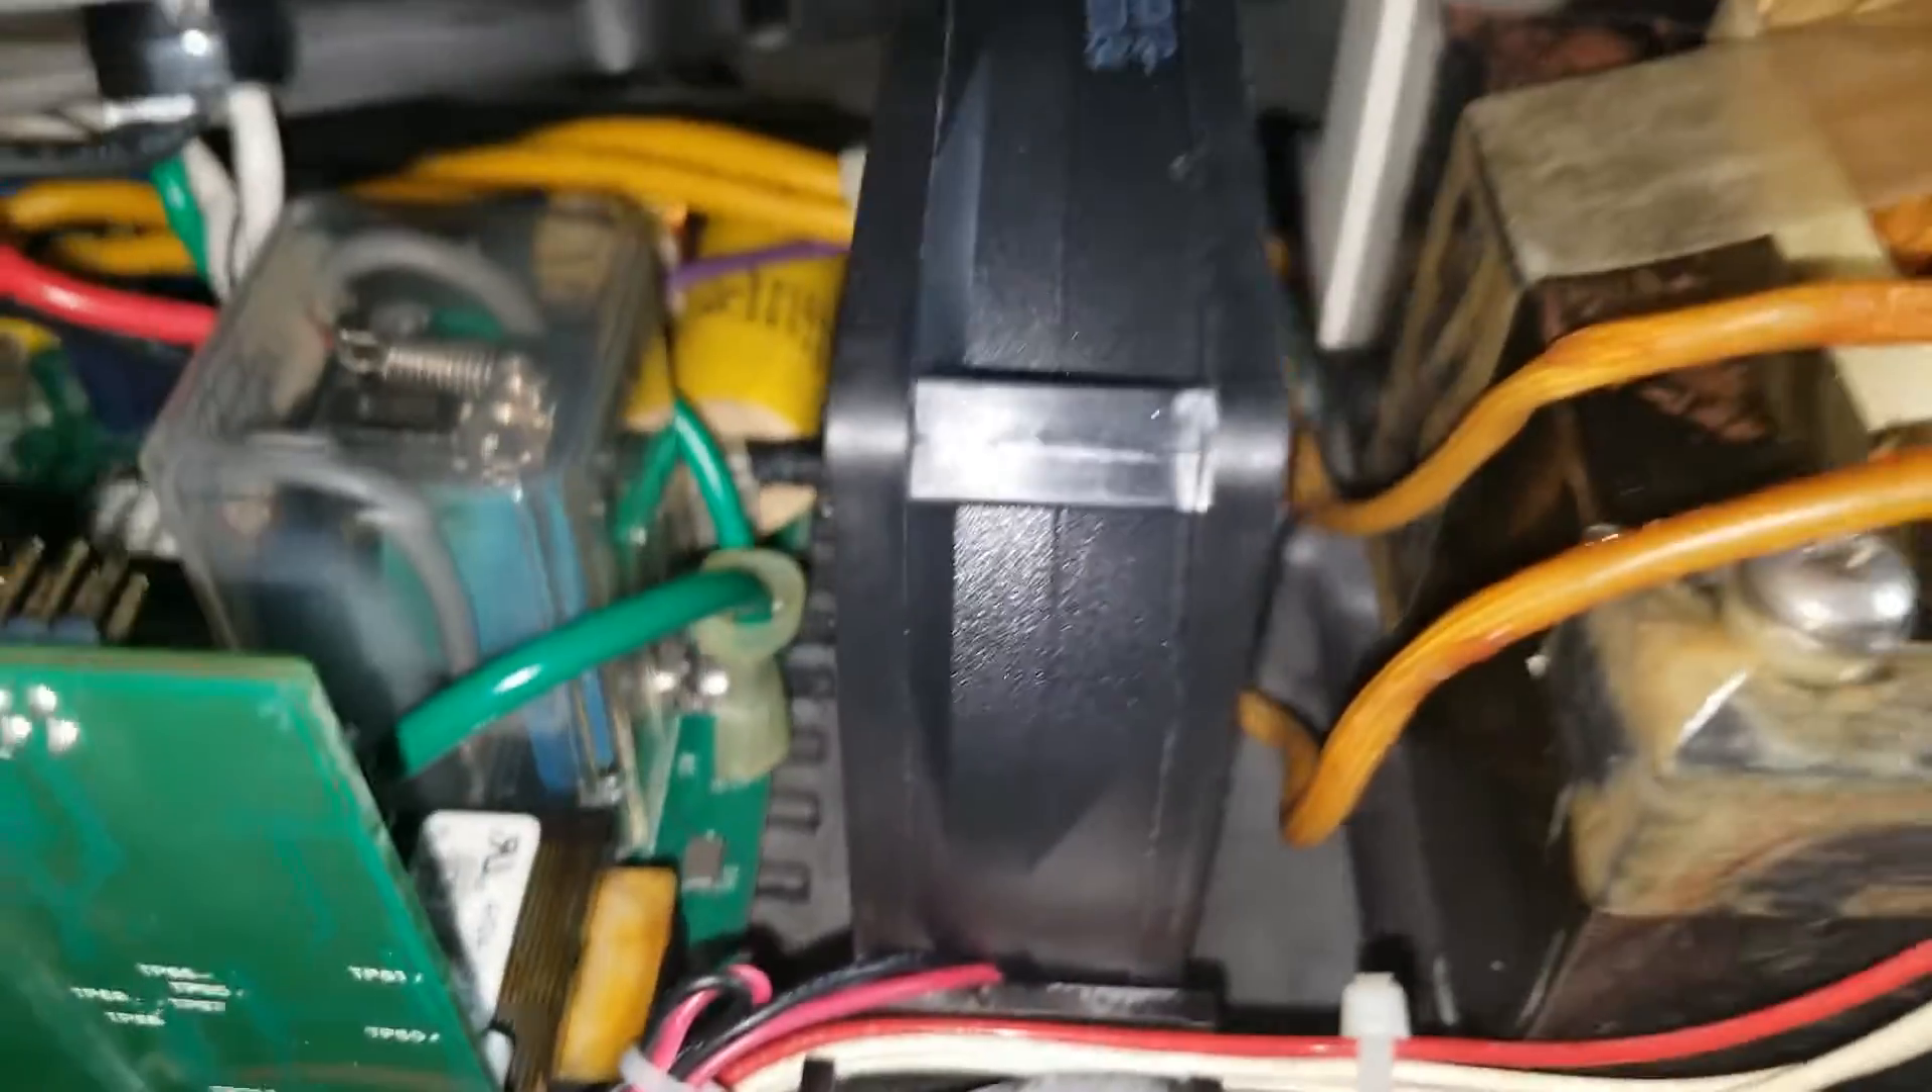Okay we have the fan back in.